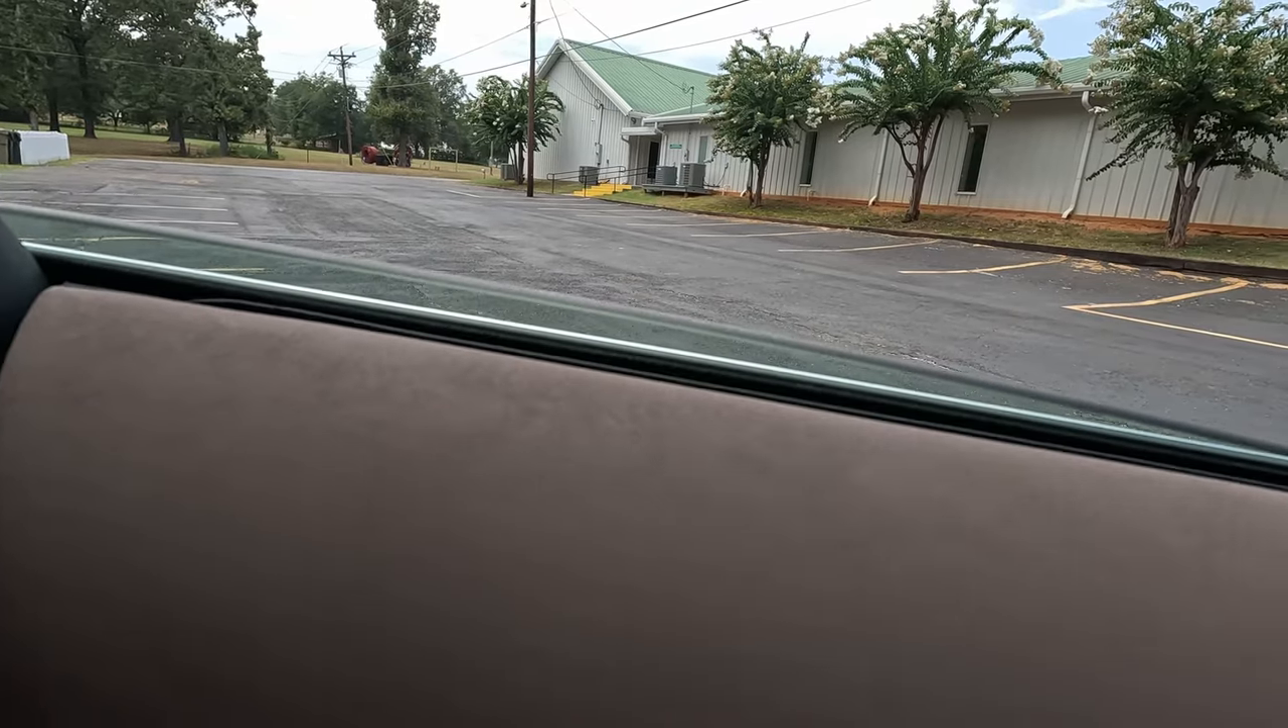We also get just a little bit of glass poking over the top right here.